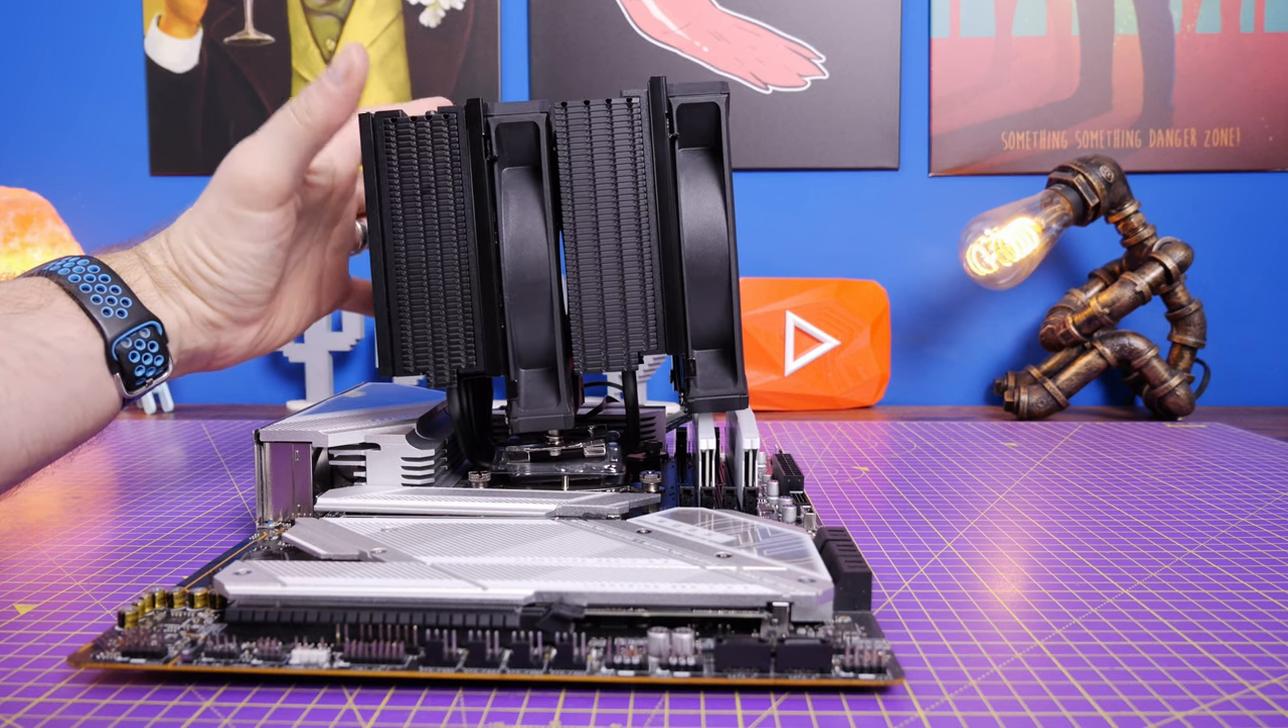If you try and seat the cooler down on the CPU you'll see that it won't go down there properly because the RAM is too tall.